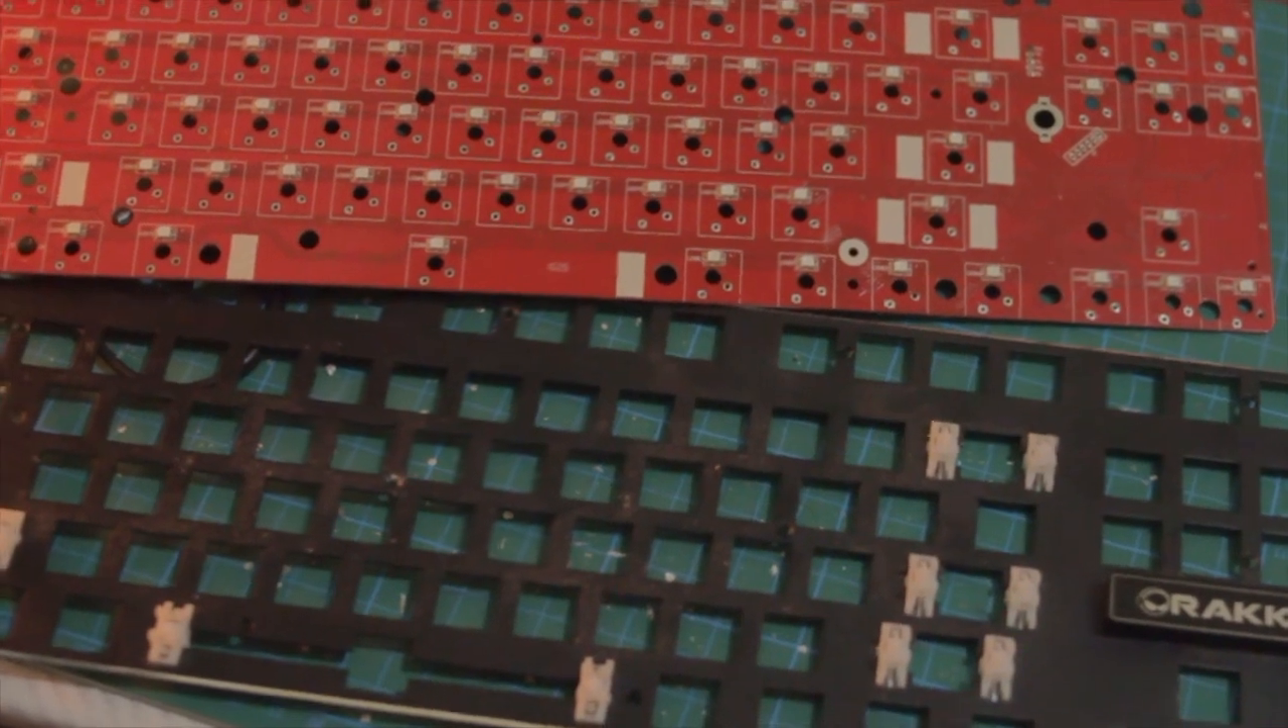All the switches are now removed so we have our aluminum plate and our pcb.